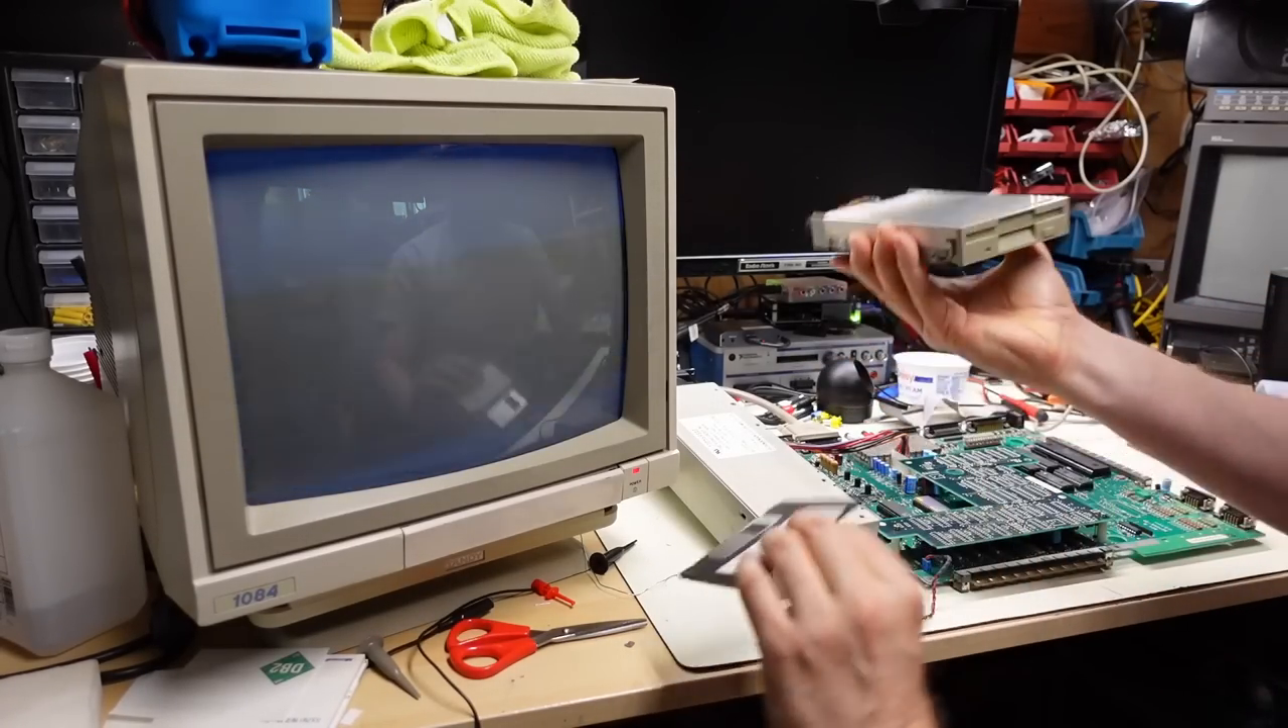The floppy drive is not connected.